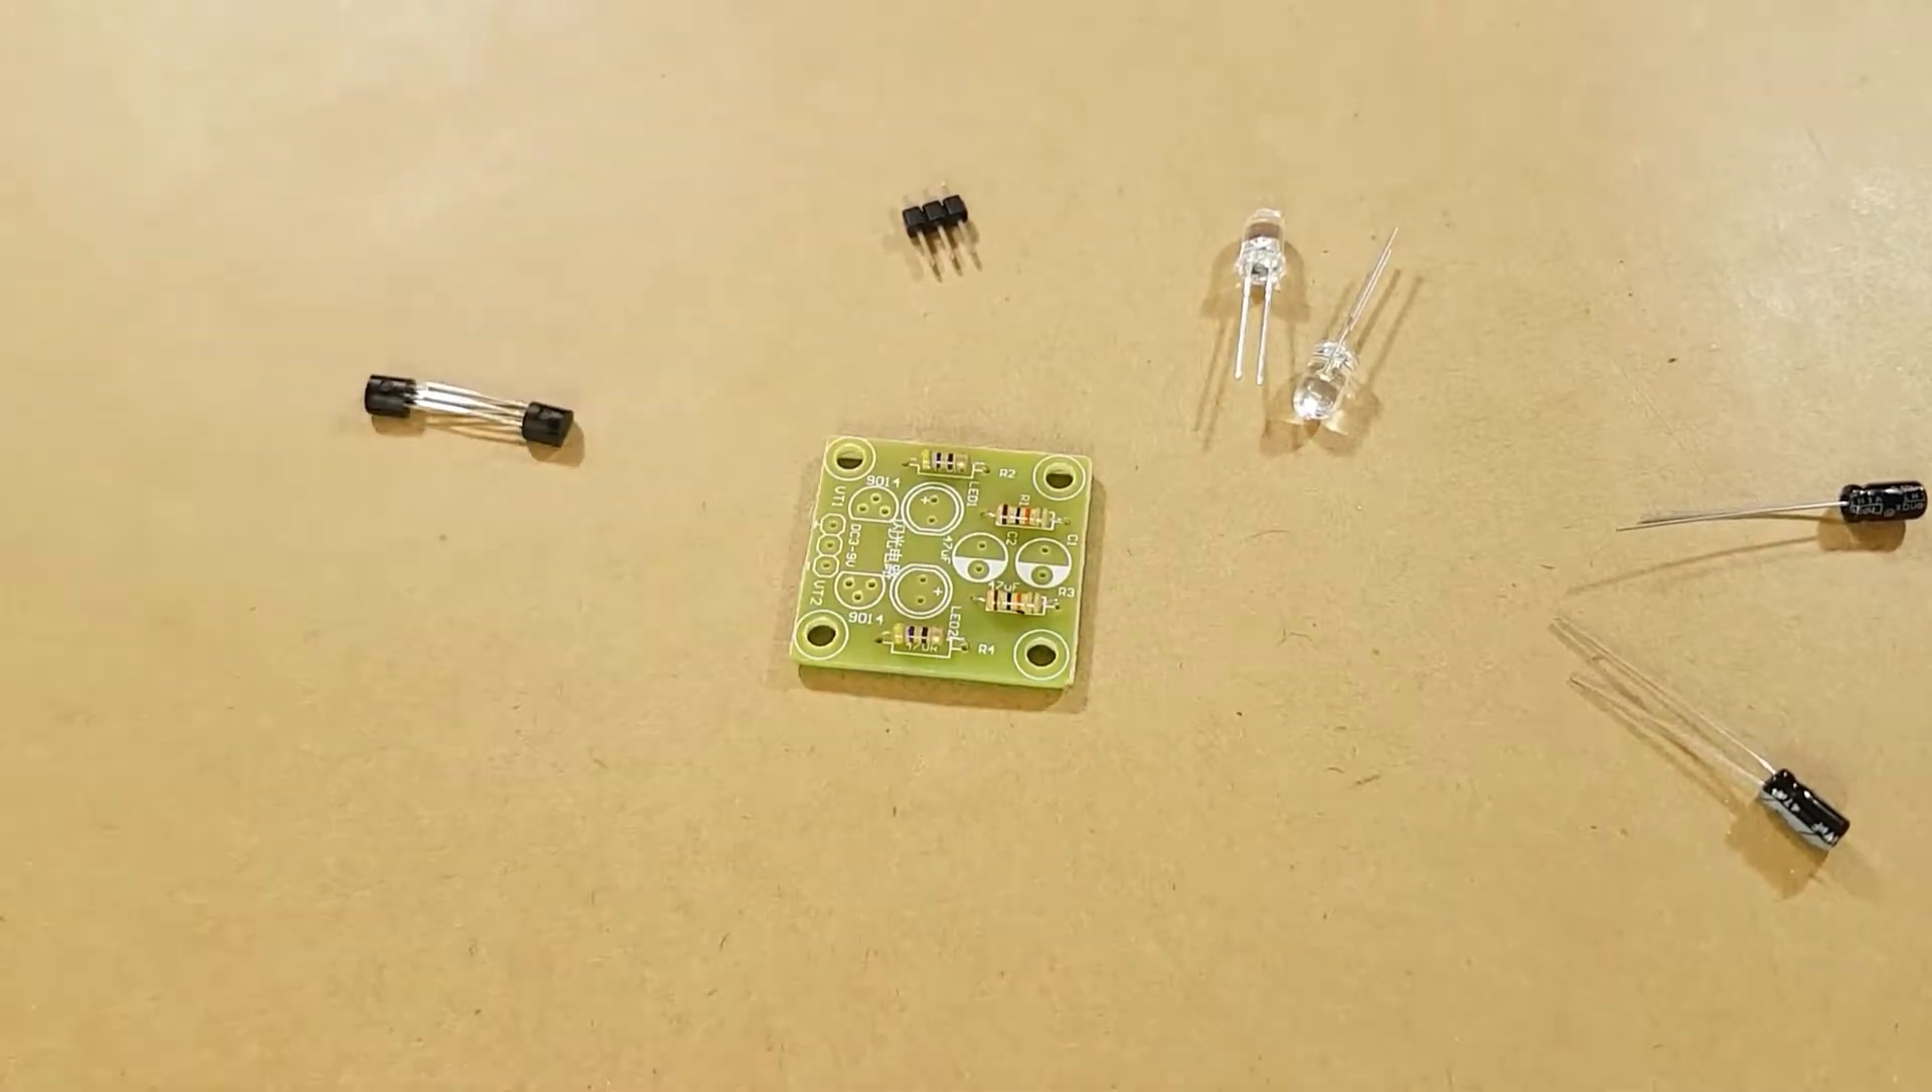So we have the resistors attached.